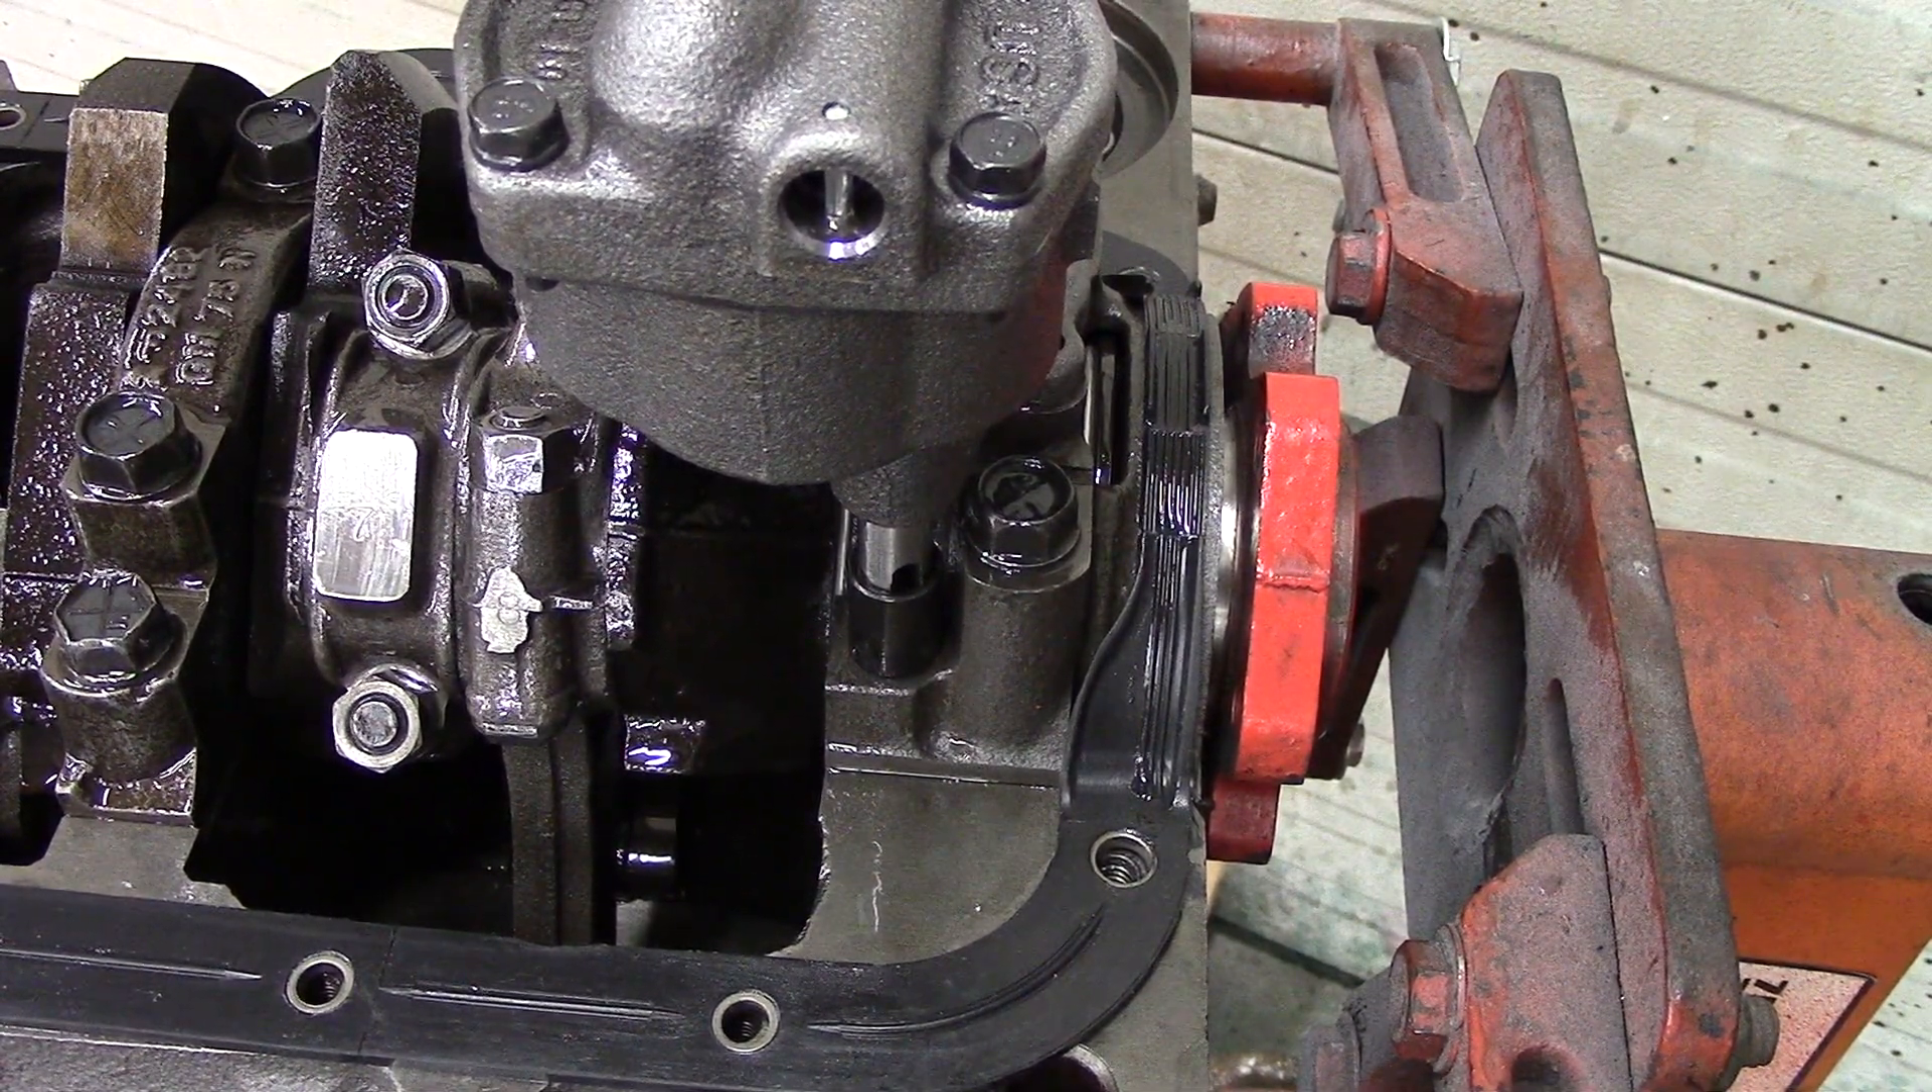And the oil pump is installed and now we can go into installing the oil pan.